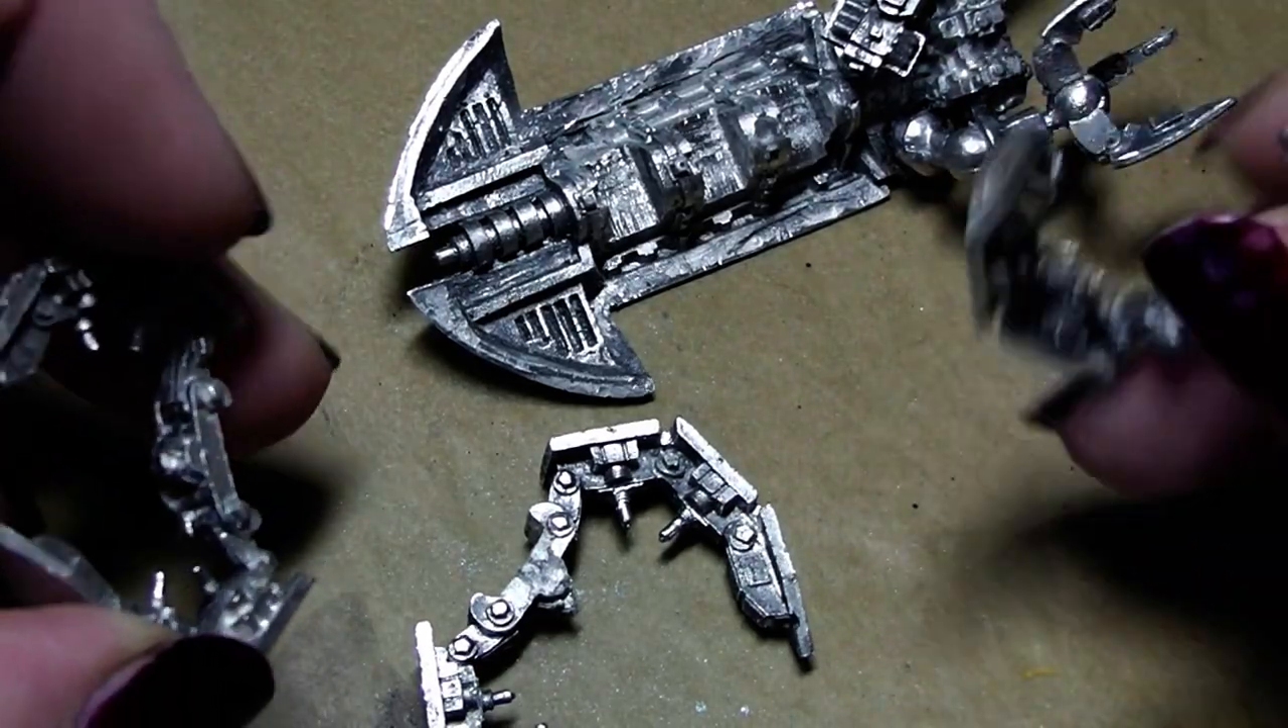I only attach the arms and the weapon, so the legs are still loose.